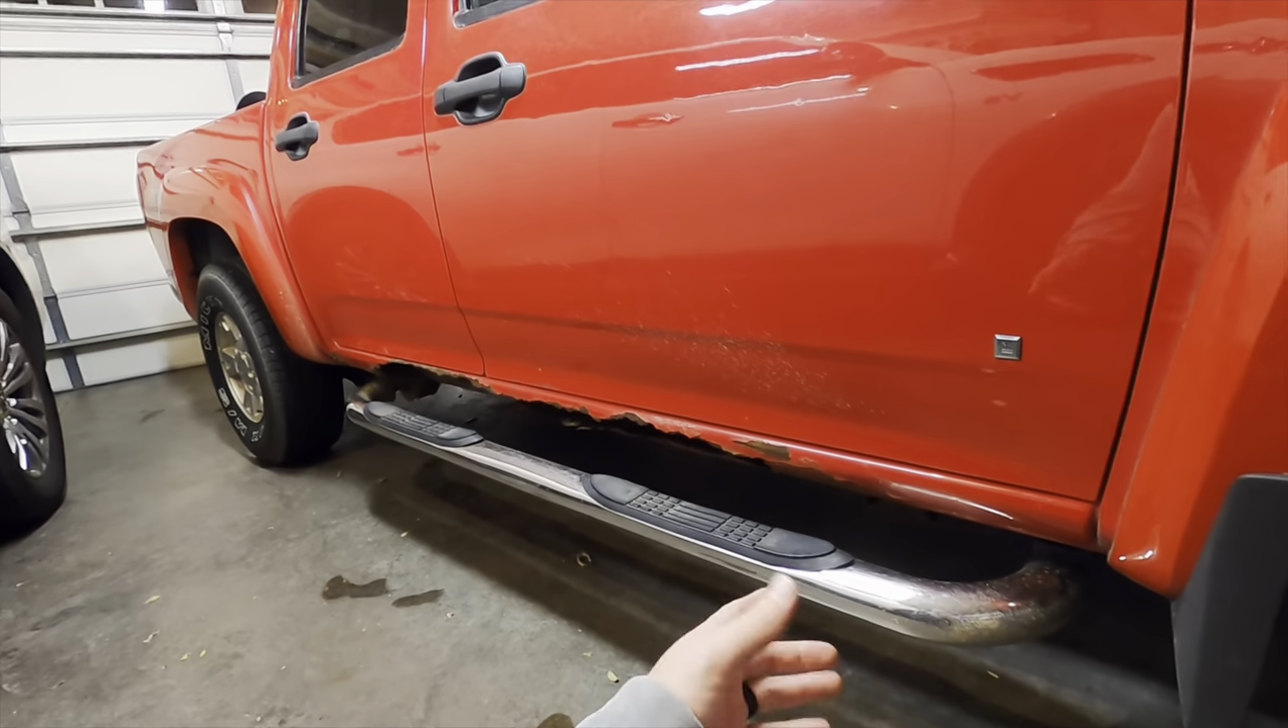Still got to get these side steps off.